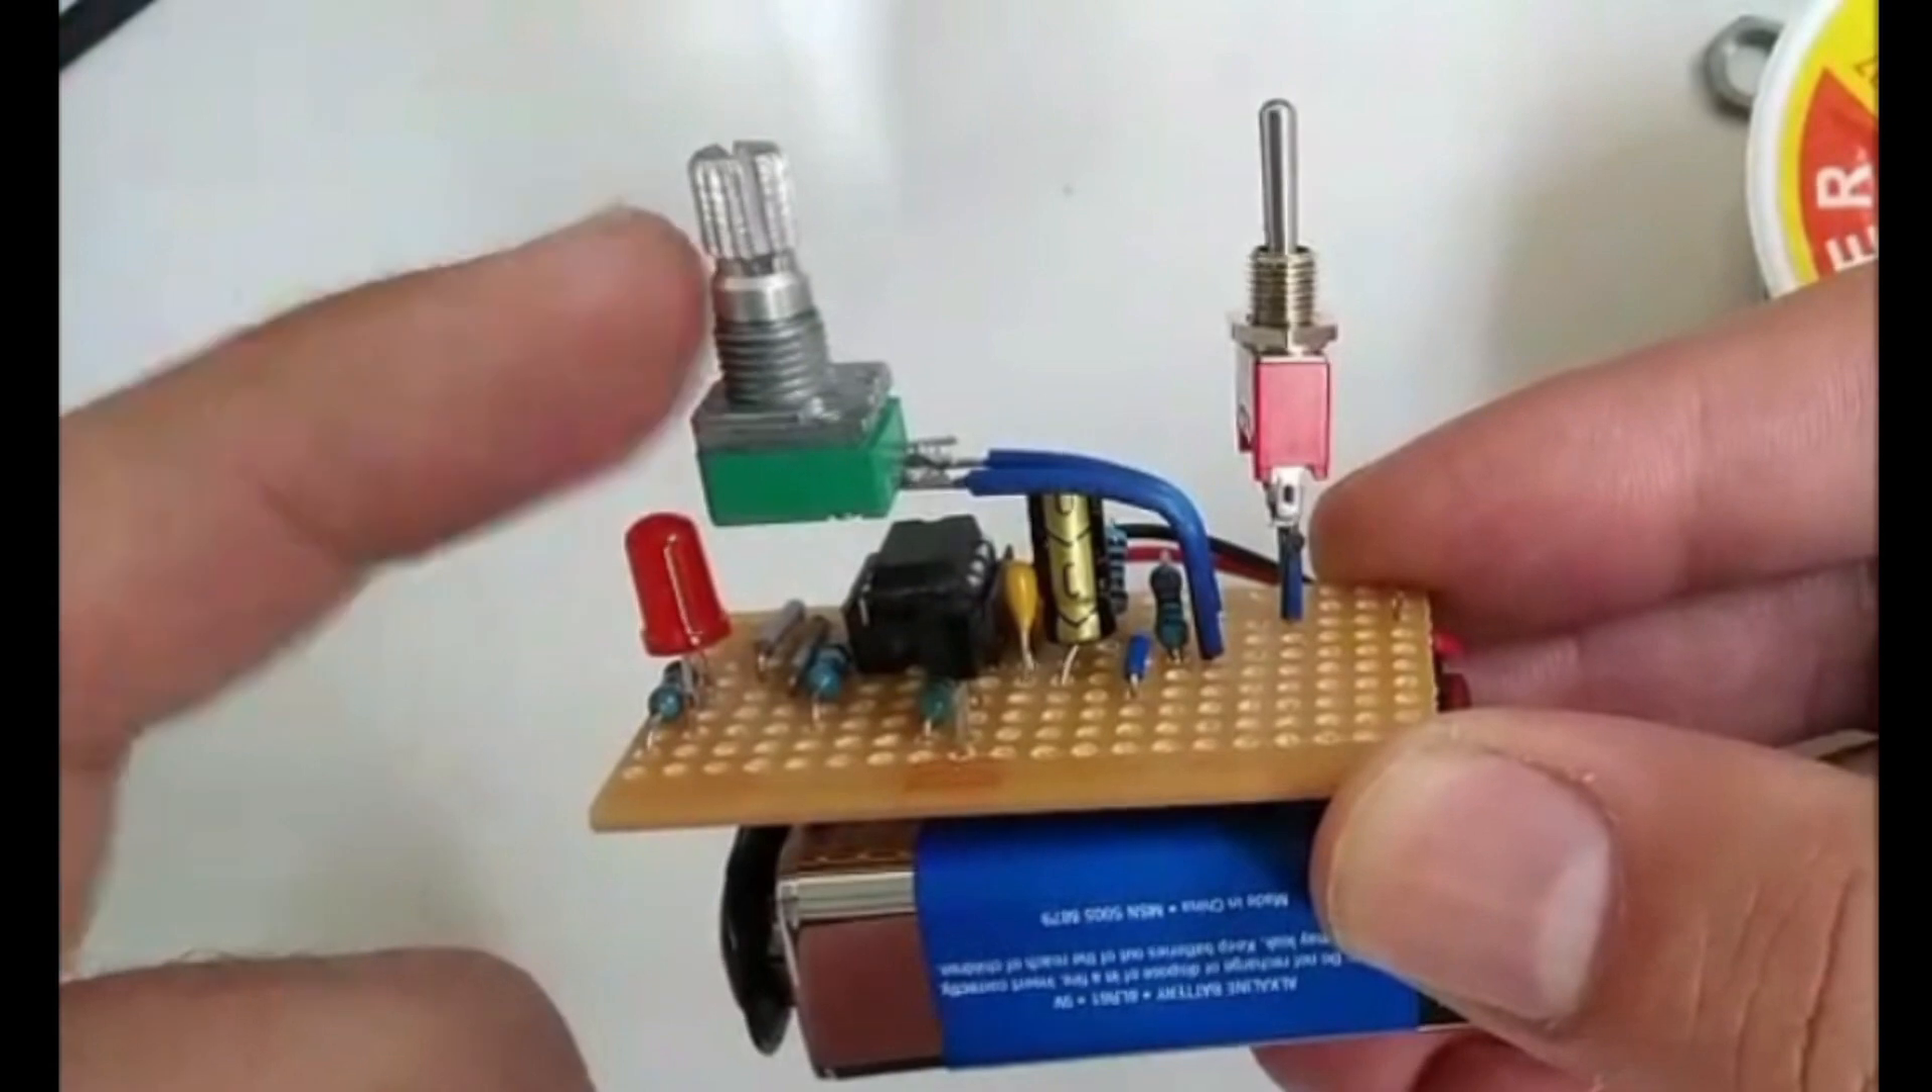I have my variable resistor and I have an on and off switch. I have raised them because I am going to insert this into a container and that will be on the lid of the container.